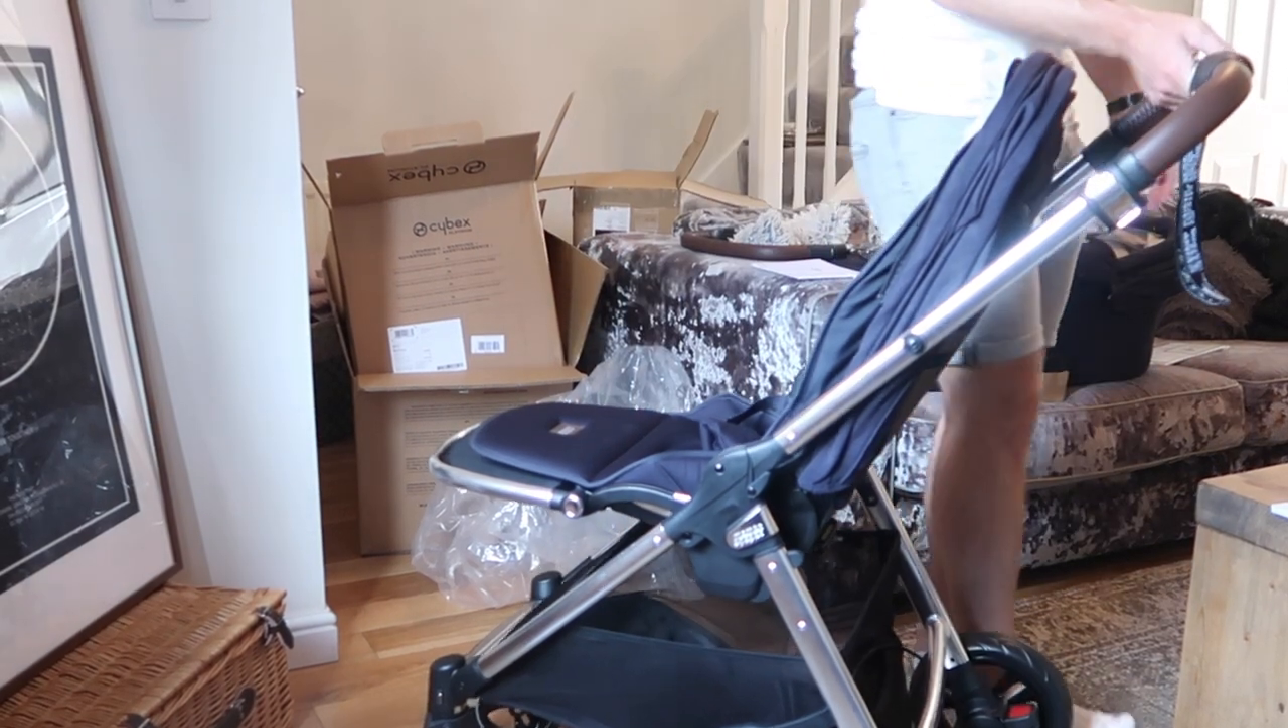So we now have the seat unit up.